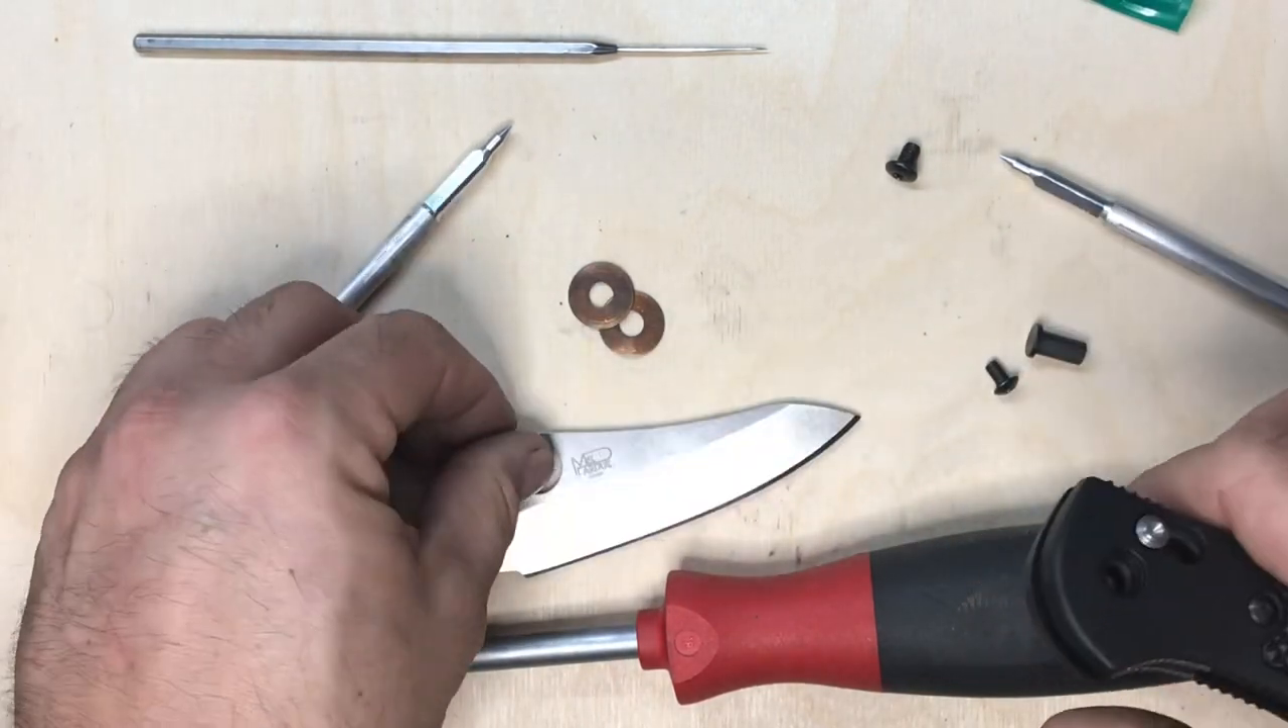So that's it the knife's disassembled fairly easy.